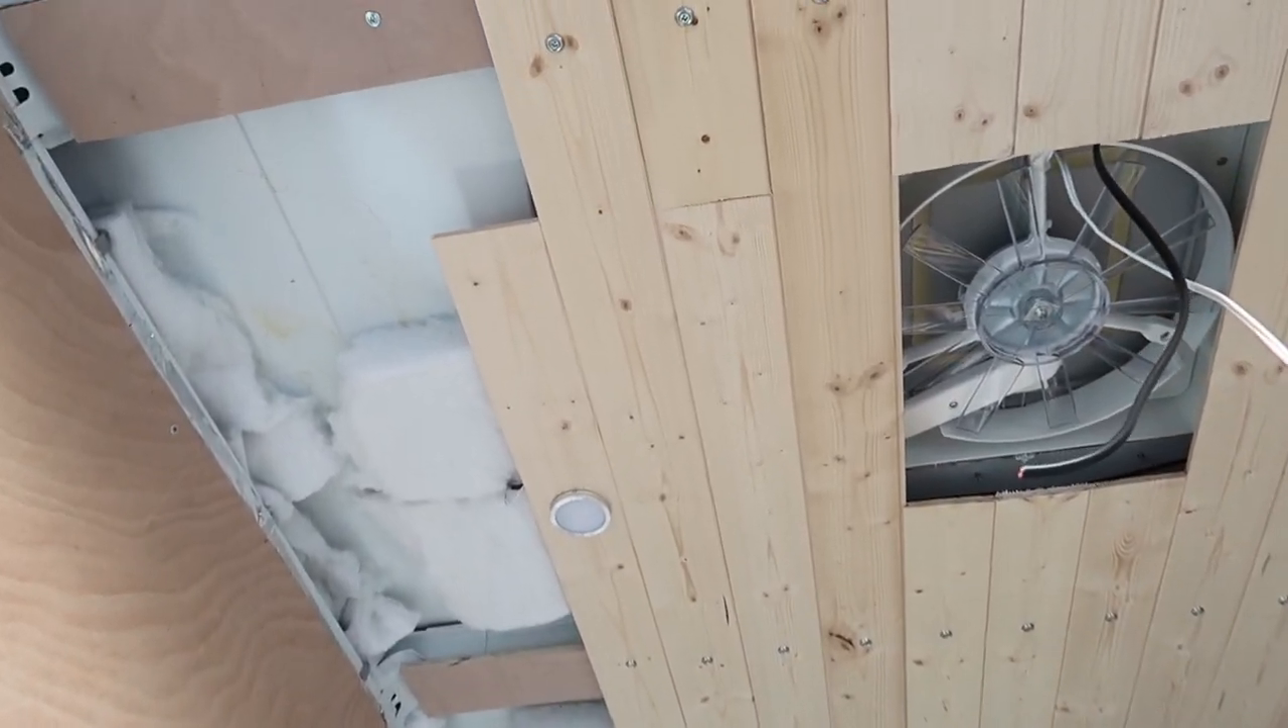We're about halfway through this roof cladding now.